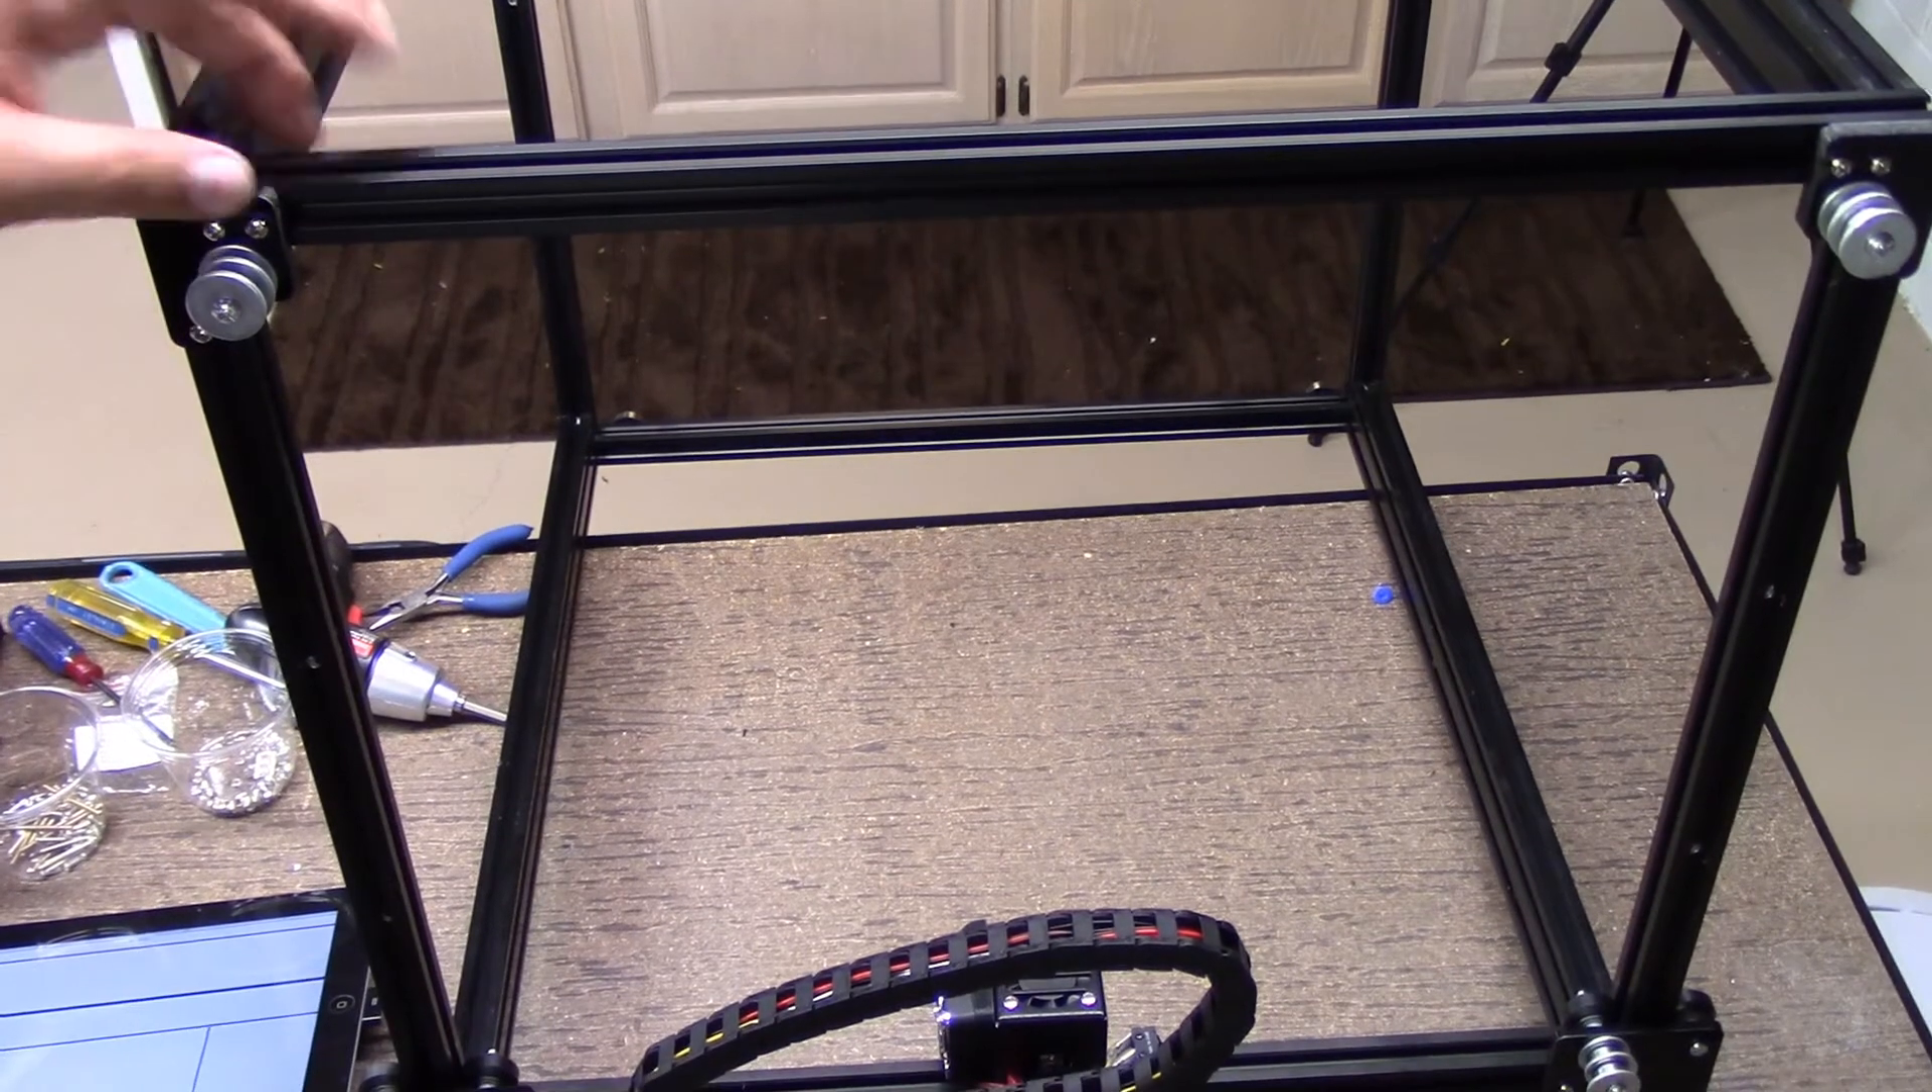So I've got the top, um, pulleys on here.